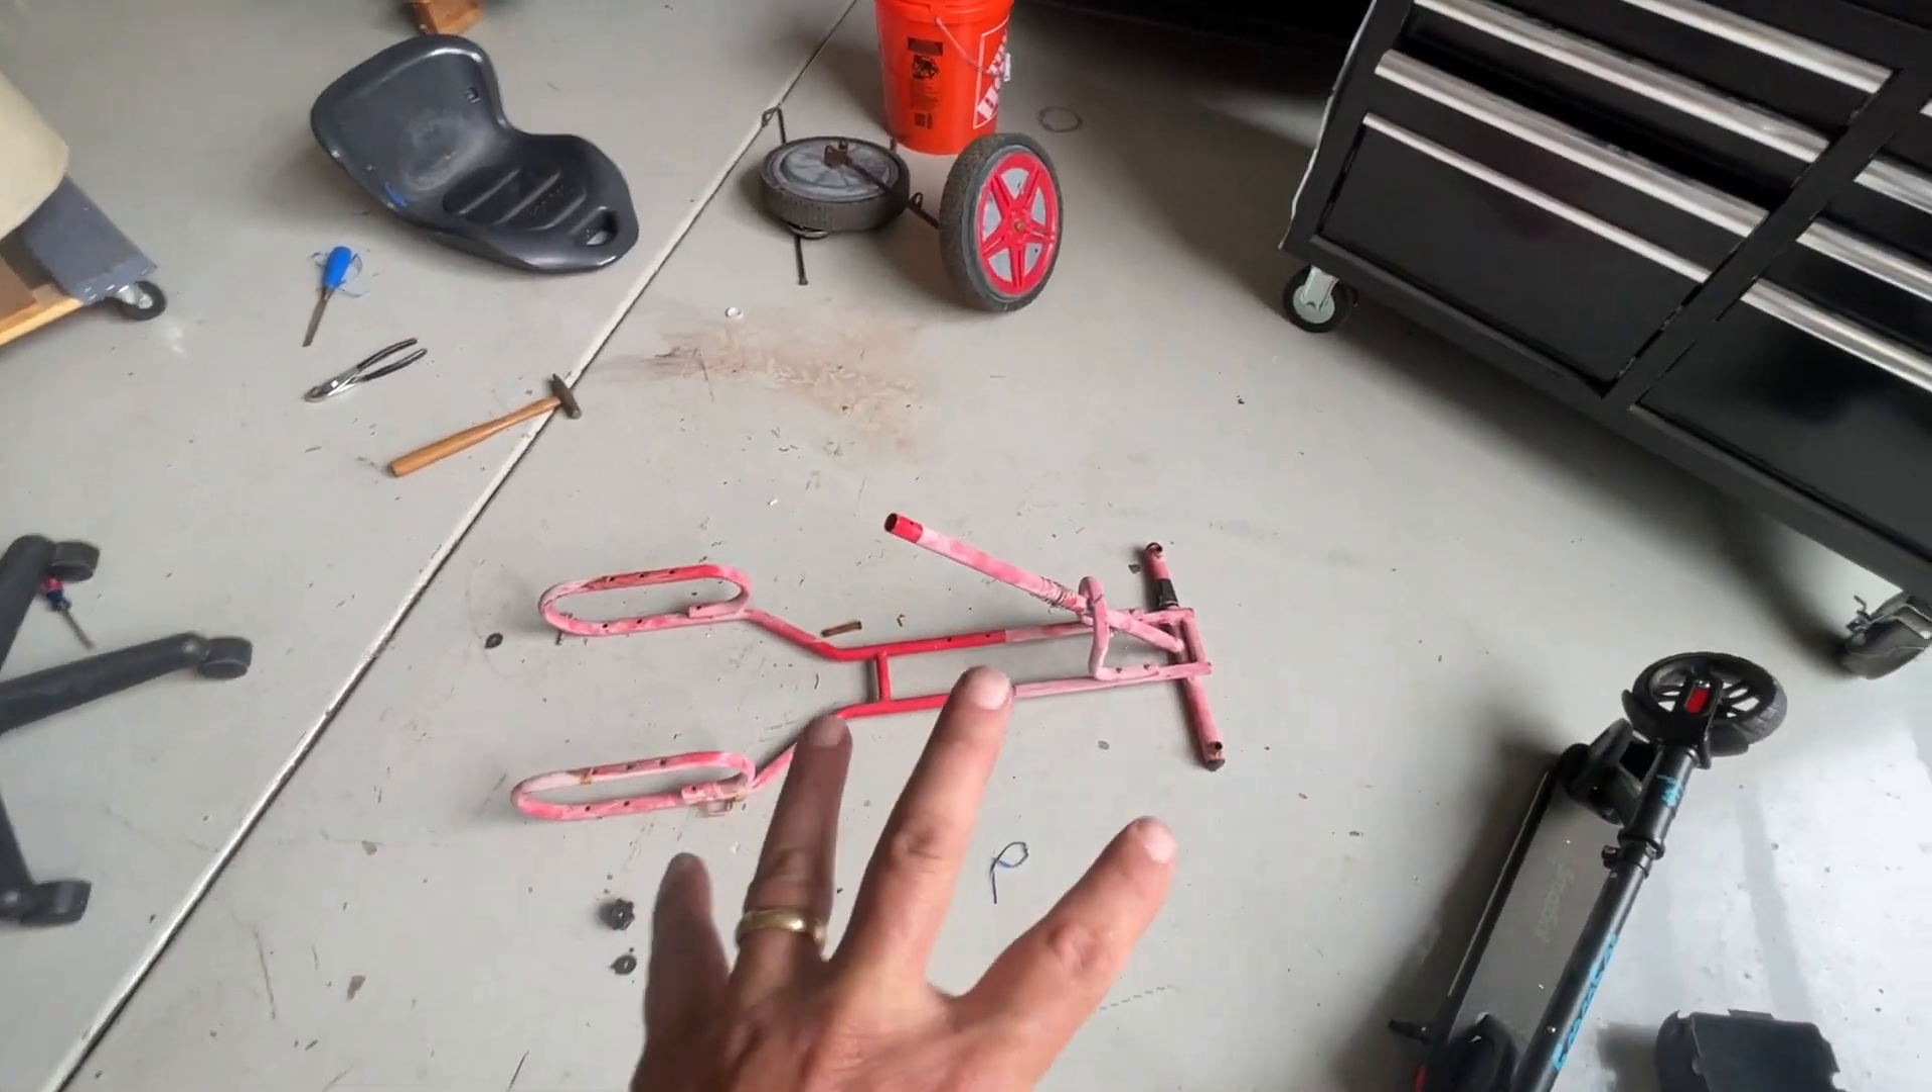We got this thing totally stripped down to a bare frame.